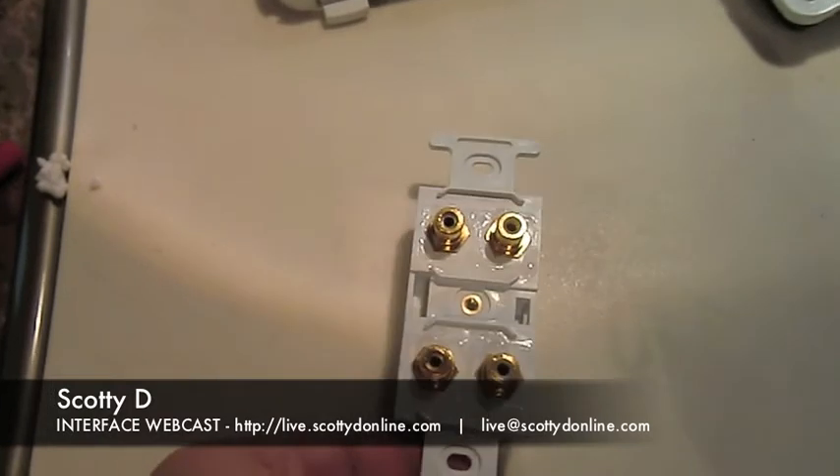All right we have all four RCA jacks installed into the four port duplex insert from Leviton.